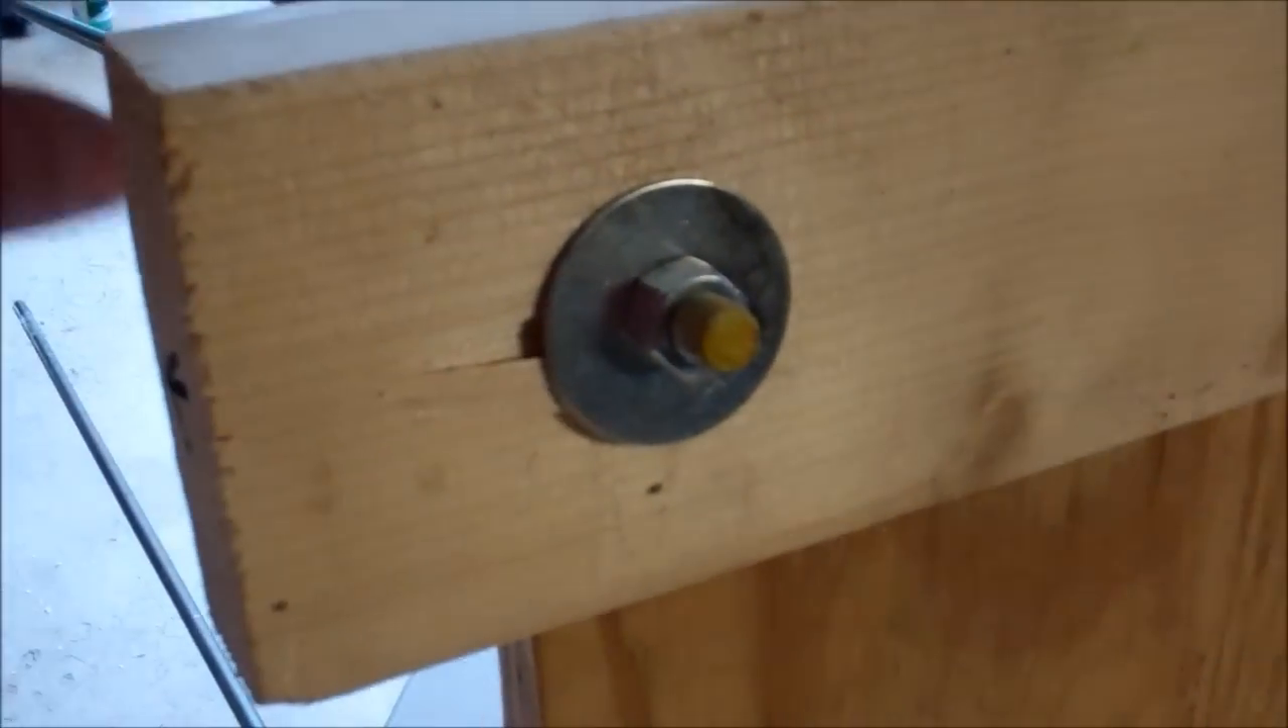I said I got my threaded rod coming through with a nut and washer on it in the fourth corner.